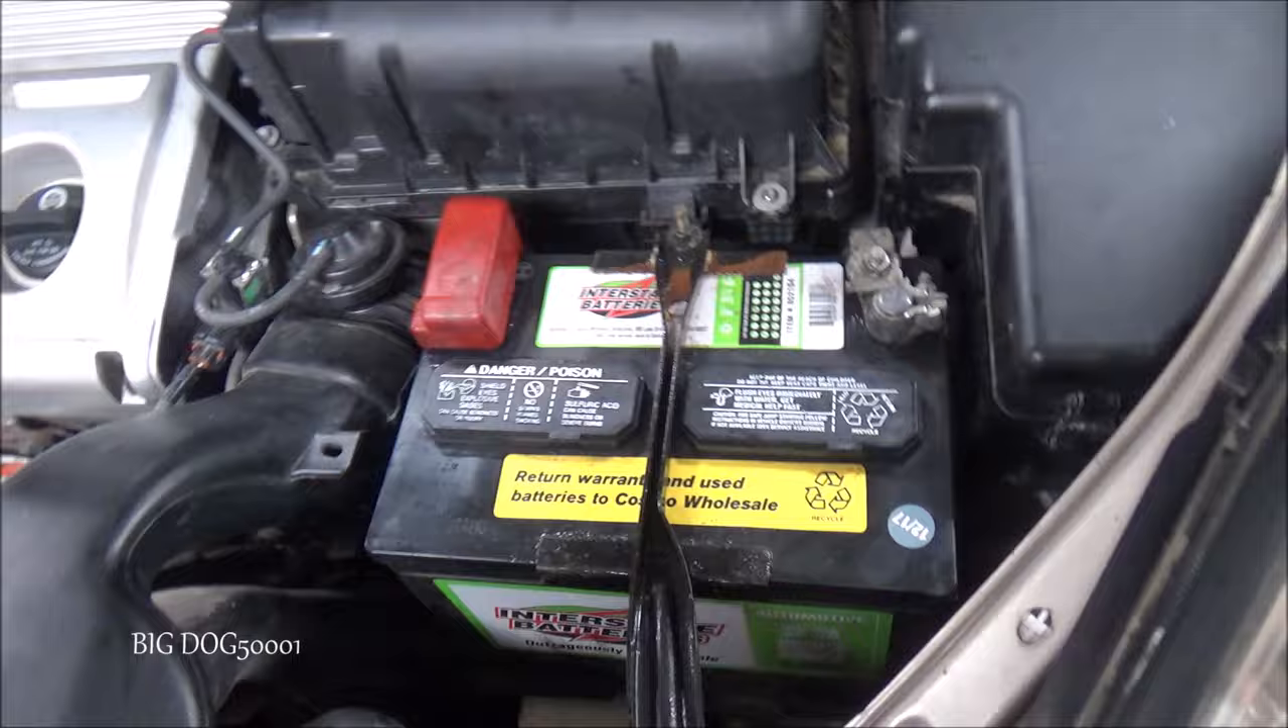And I made sure to put the cover over the positive battery terminal again.